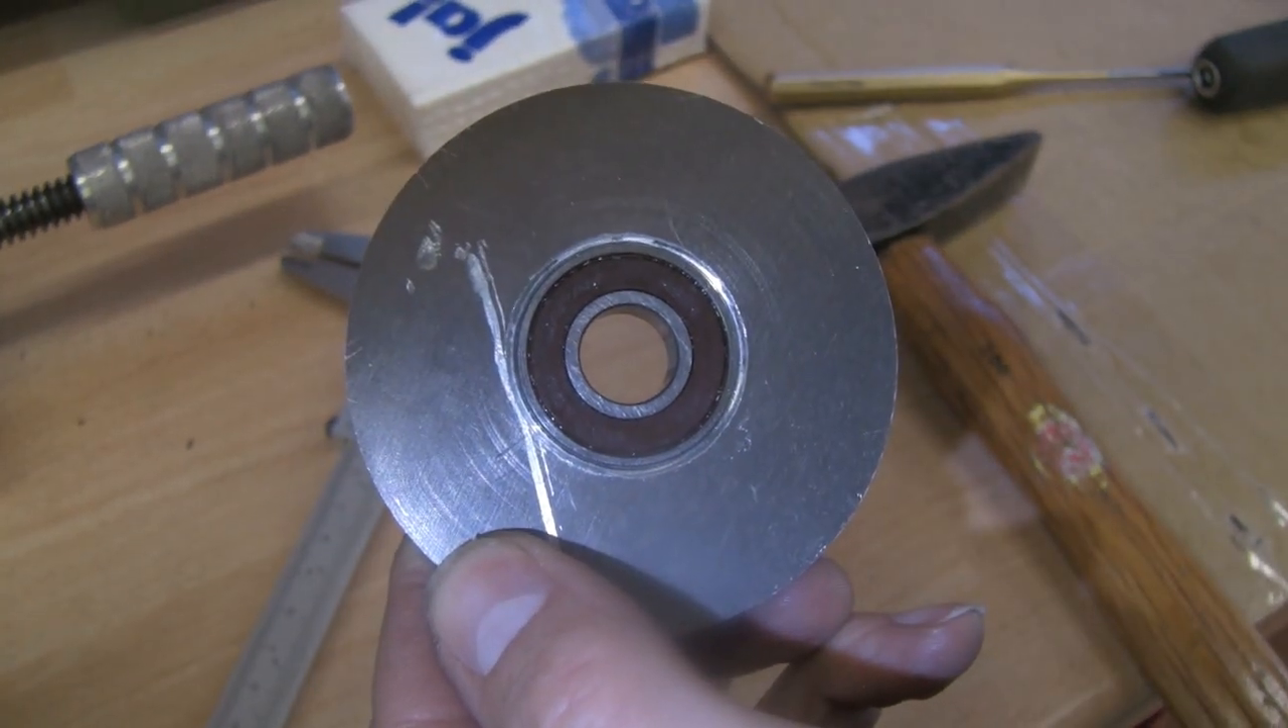So, jetzt sitzt es da, das Lager.